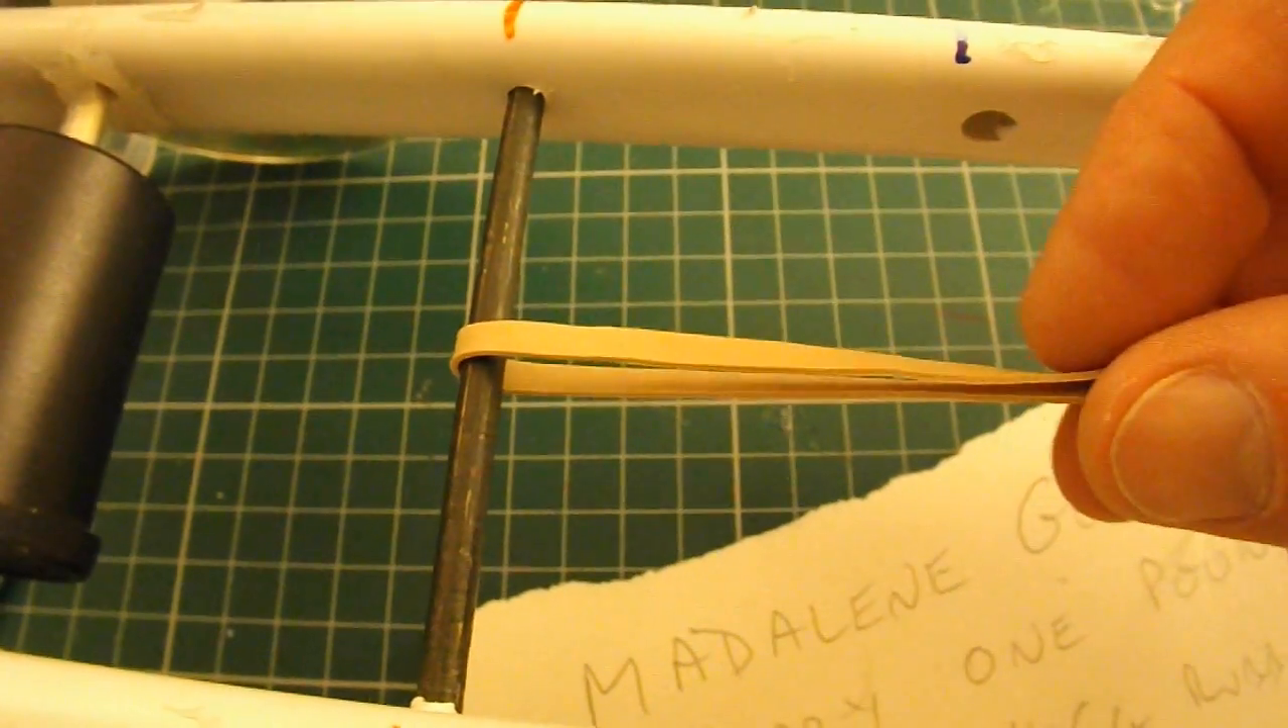We've got a piece of cane going across the chassis here that I've put the rubber band over.